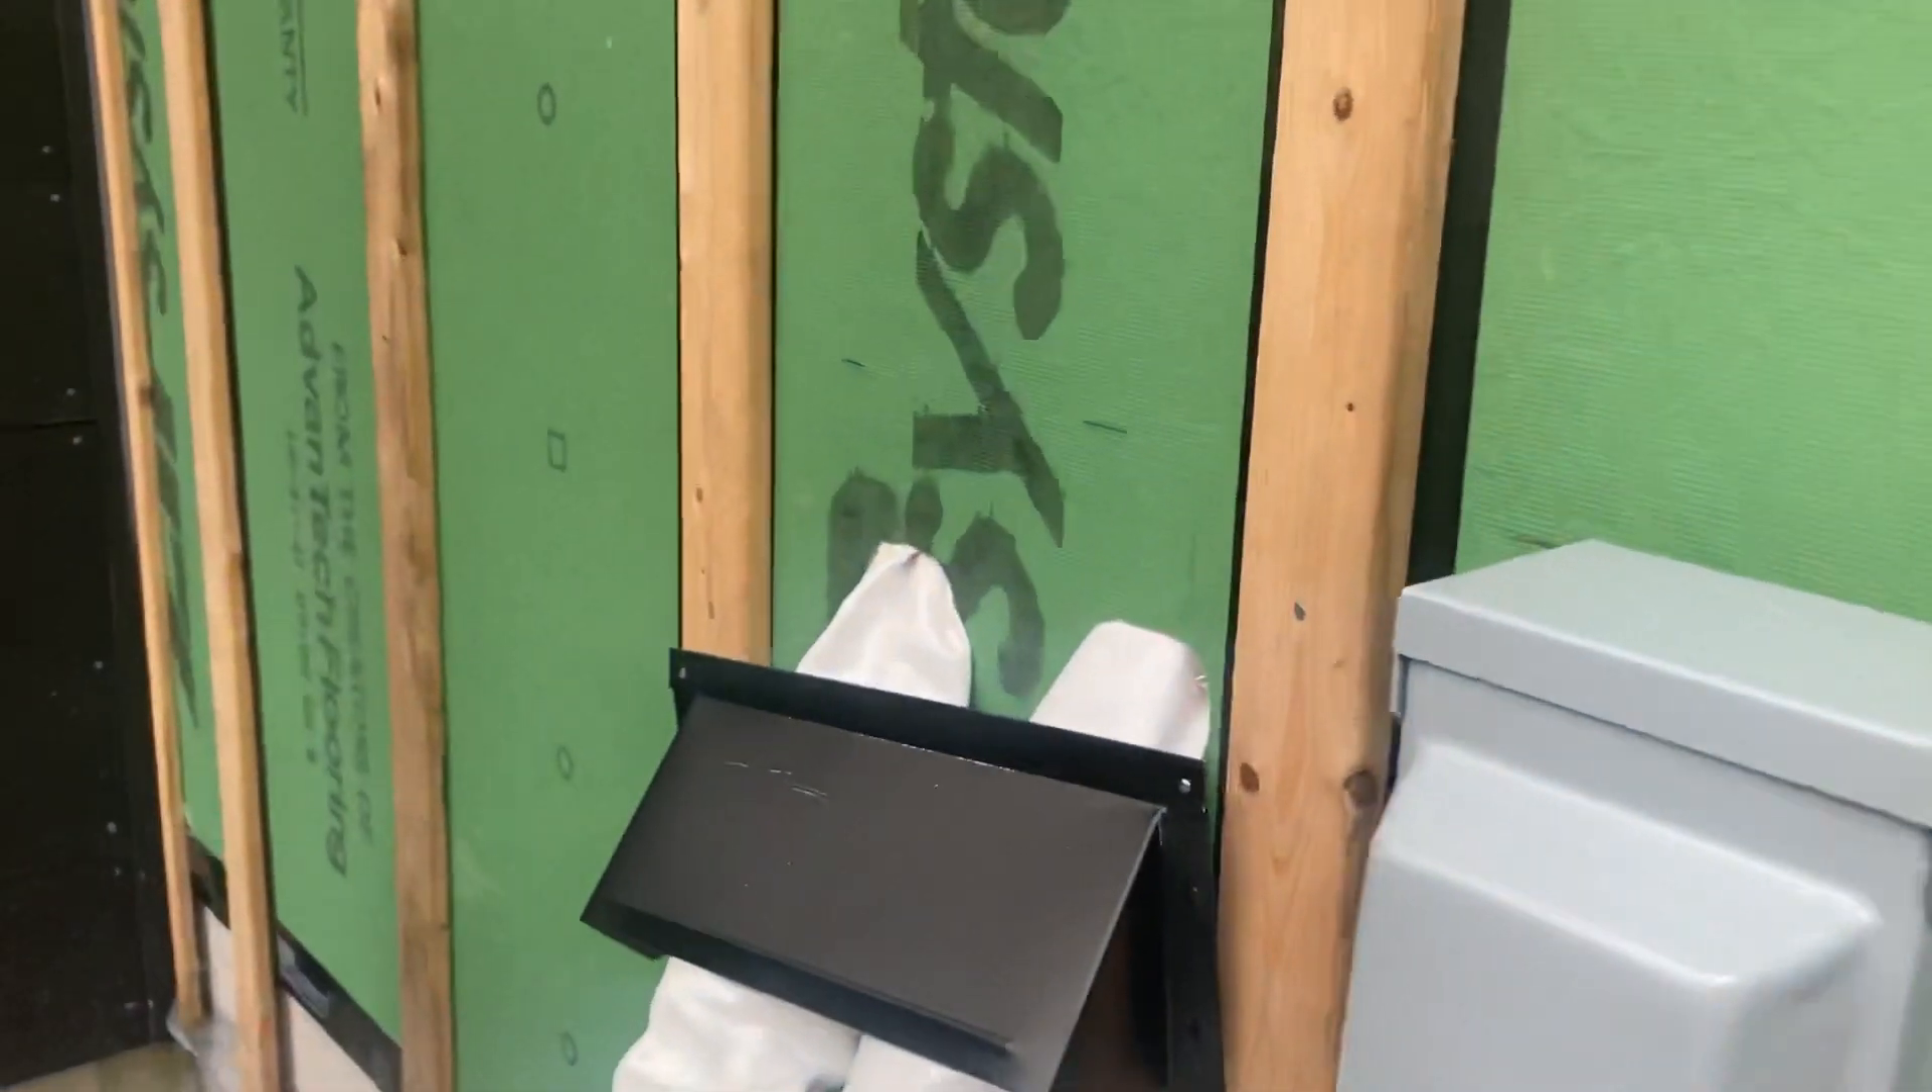Siding isn't on the building yet unfortunately.